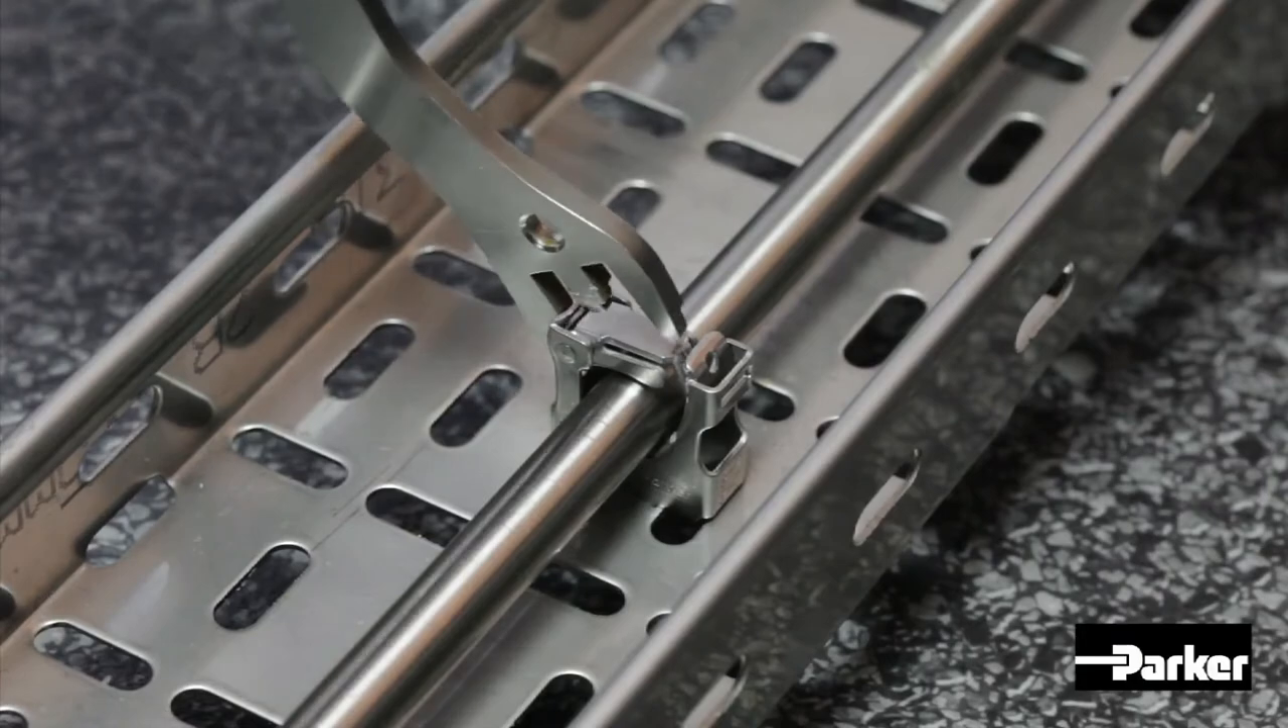The clamp is now located on the tray.